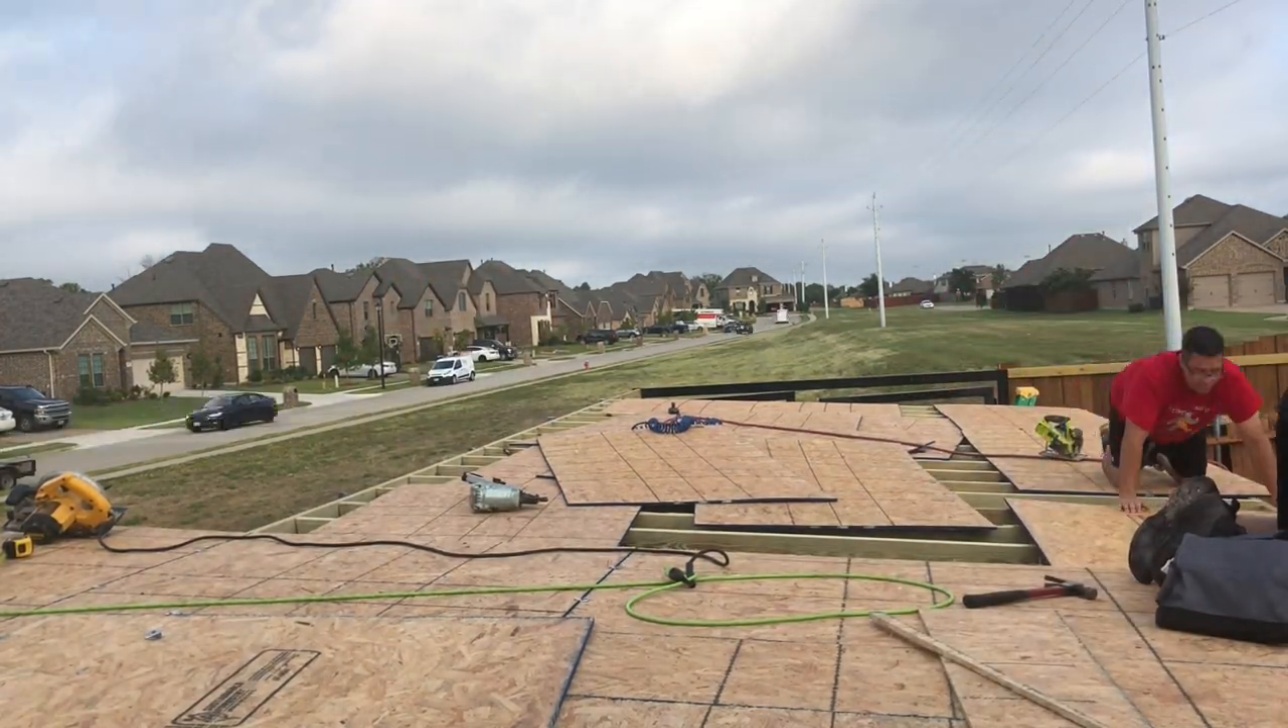We're basically just finishing up putting all the OSB down.